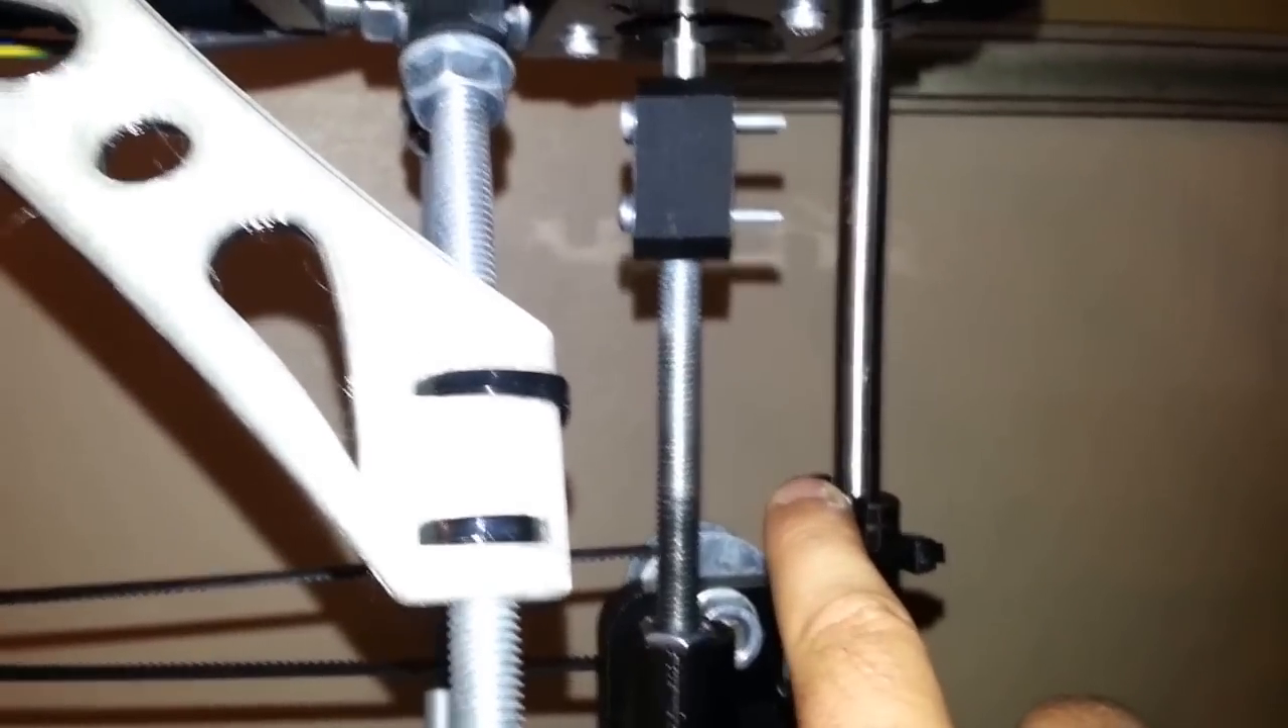And I built my Prusa with these couplers and you can see these screws stick out on one side and flush on the other.